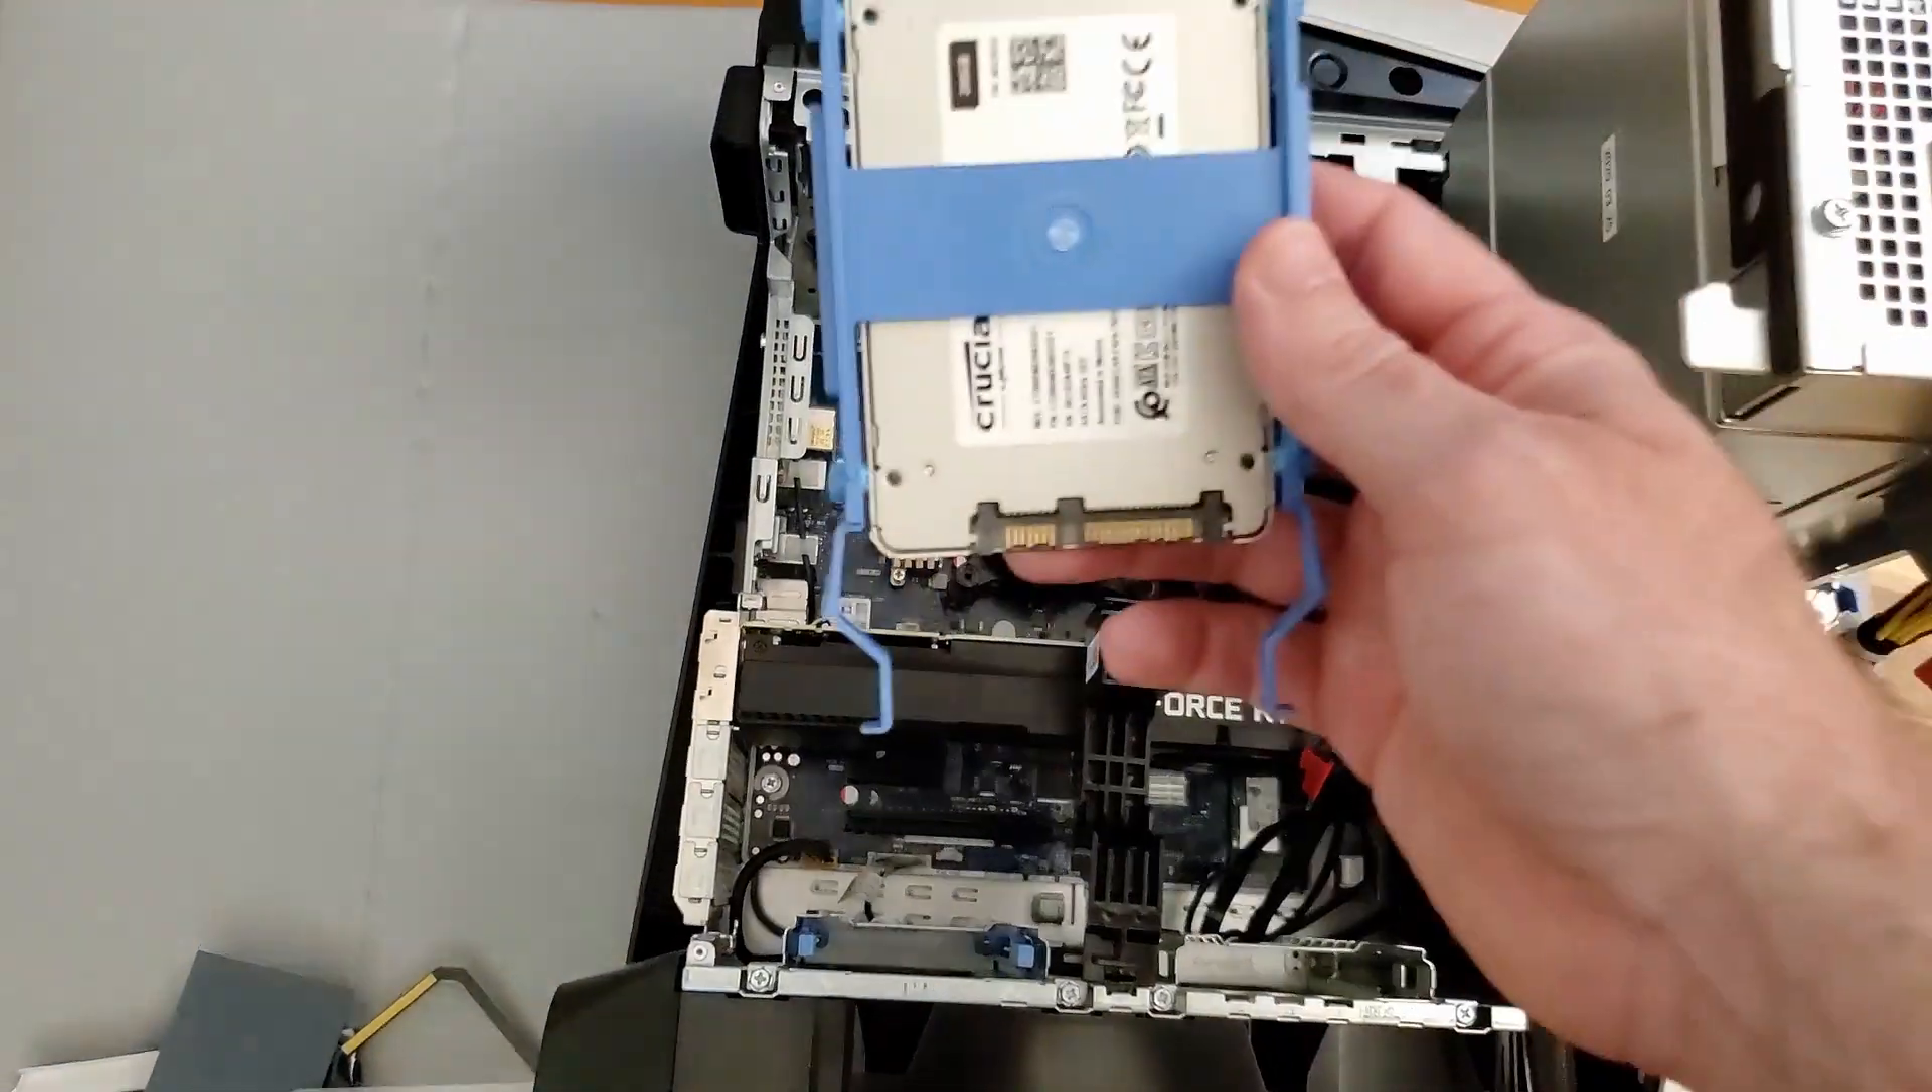And here we have our hard drive installed in the cage.